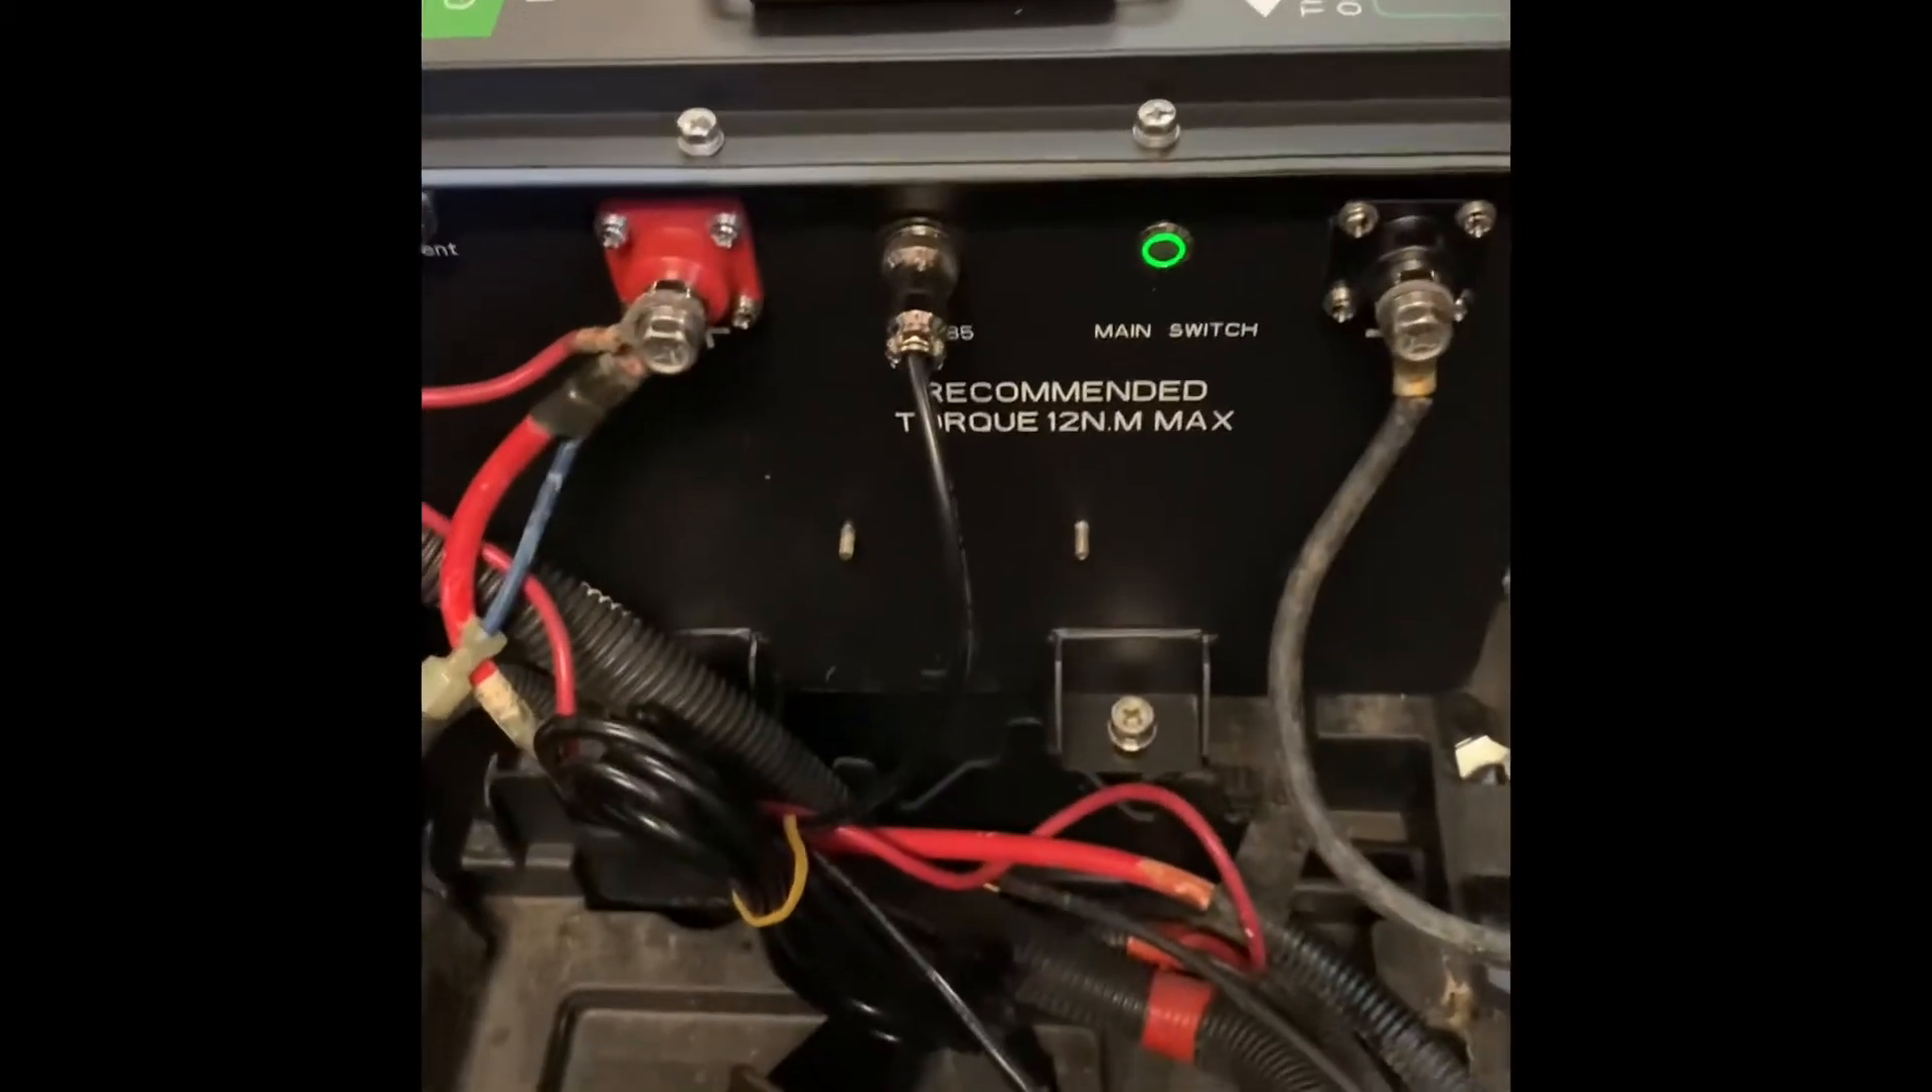But the lithium battery is in. It's hooked up.